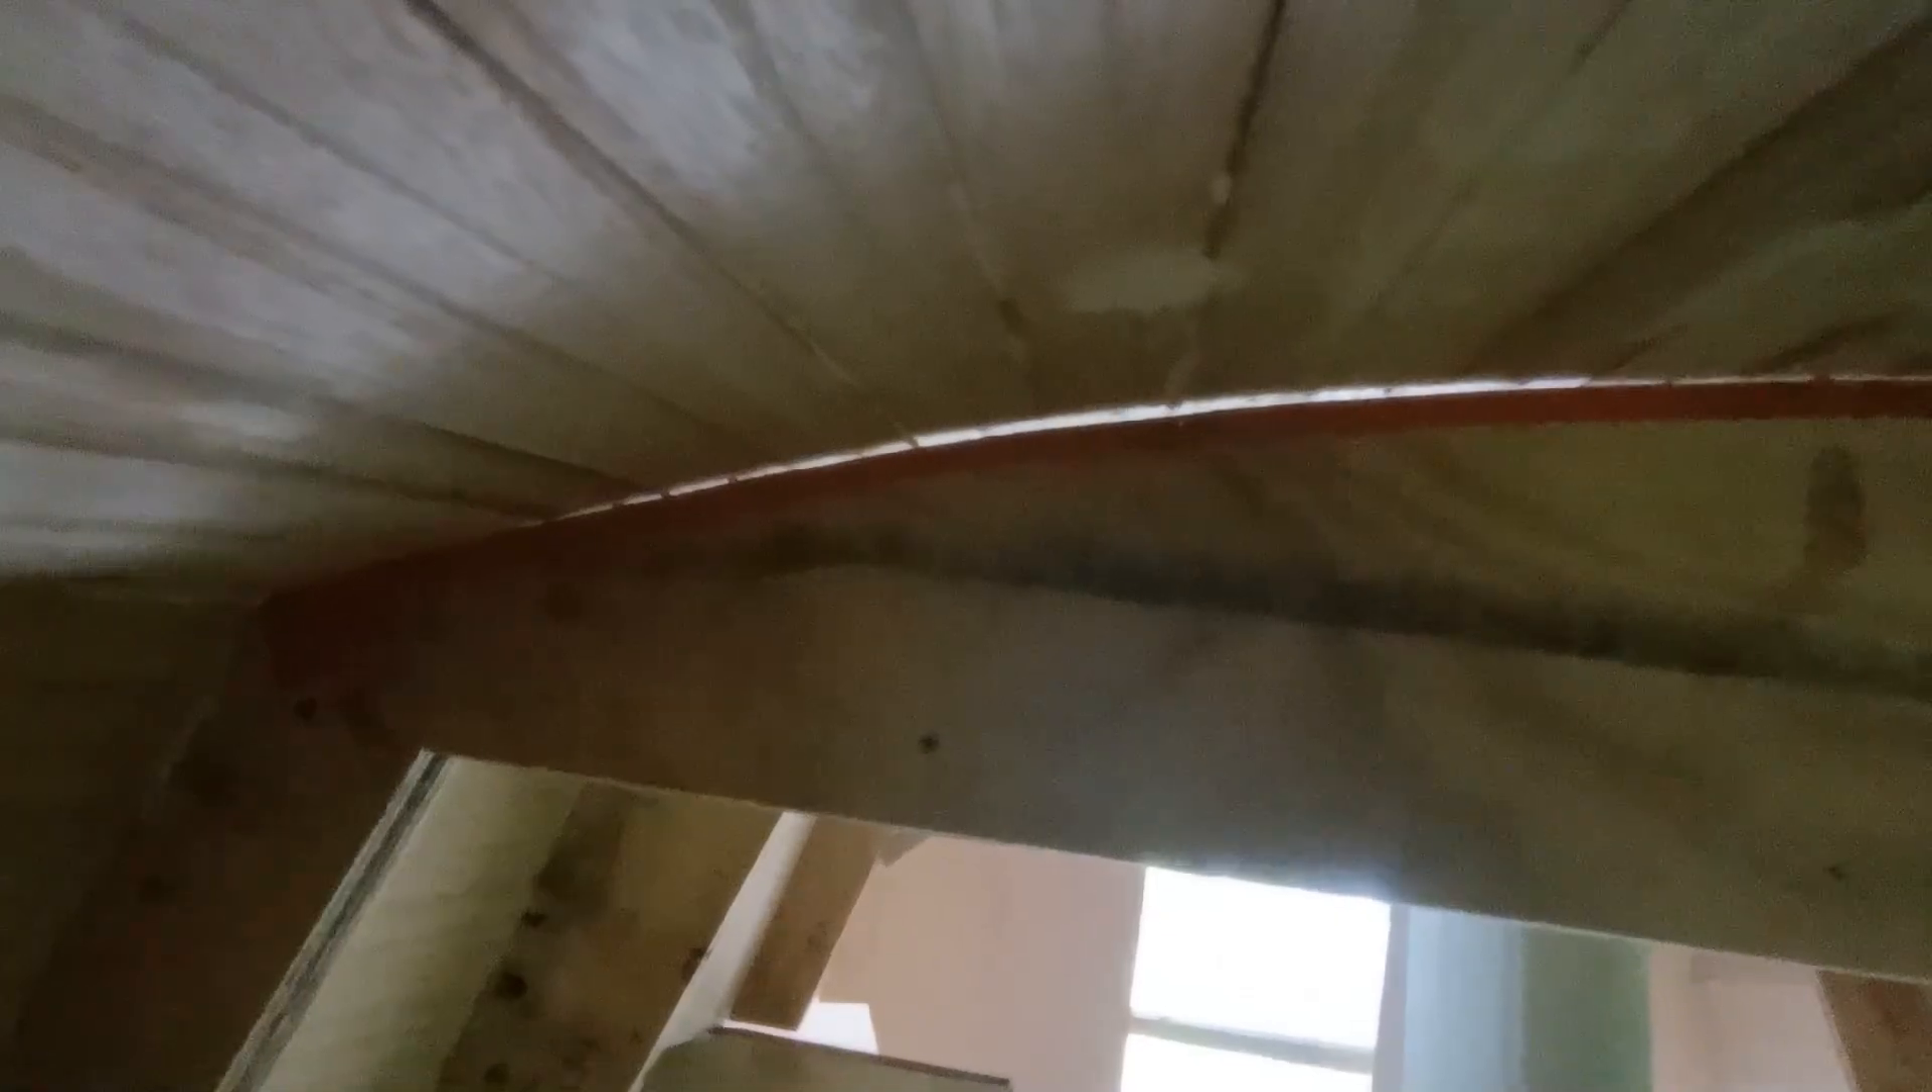And the next one, which is unstabilized, of course, there's quite a significant gap there. It's like three millimeters, one eighth of an inch.